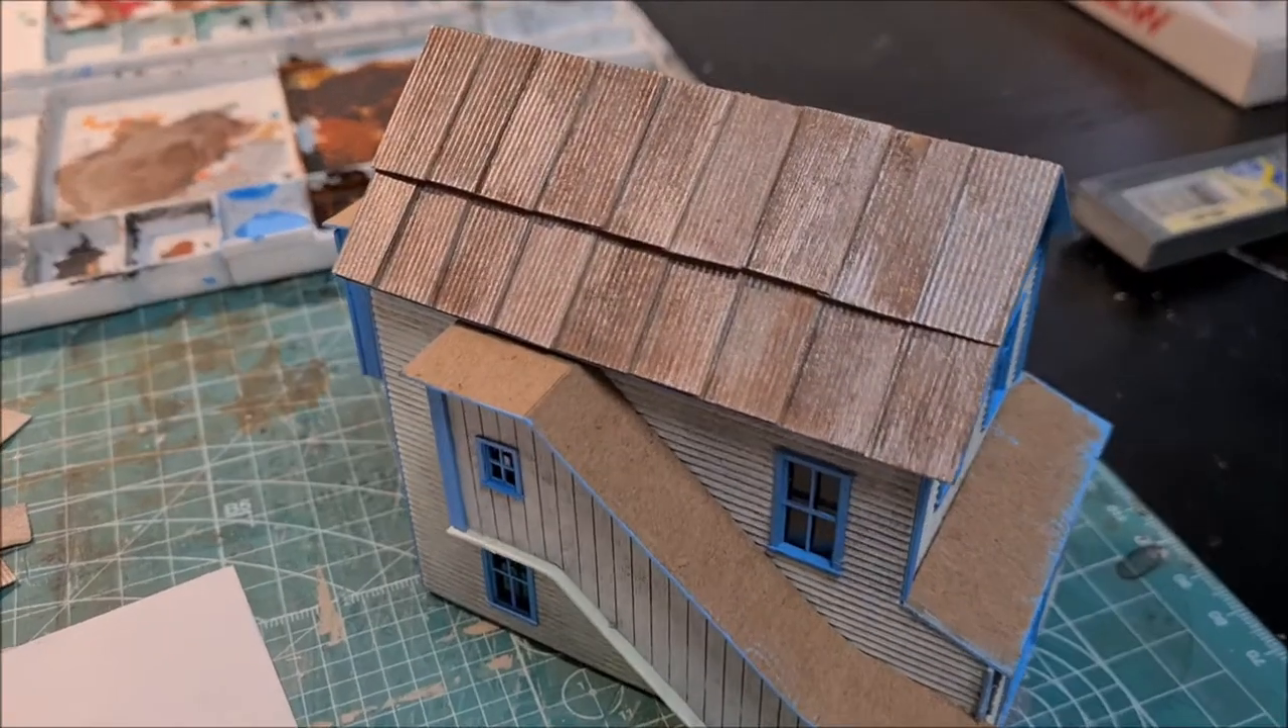So I glued on the corrugated metal on one side of the main roof.